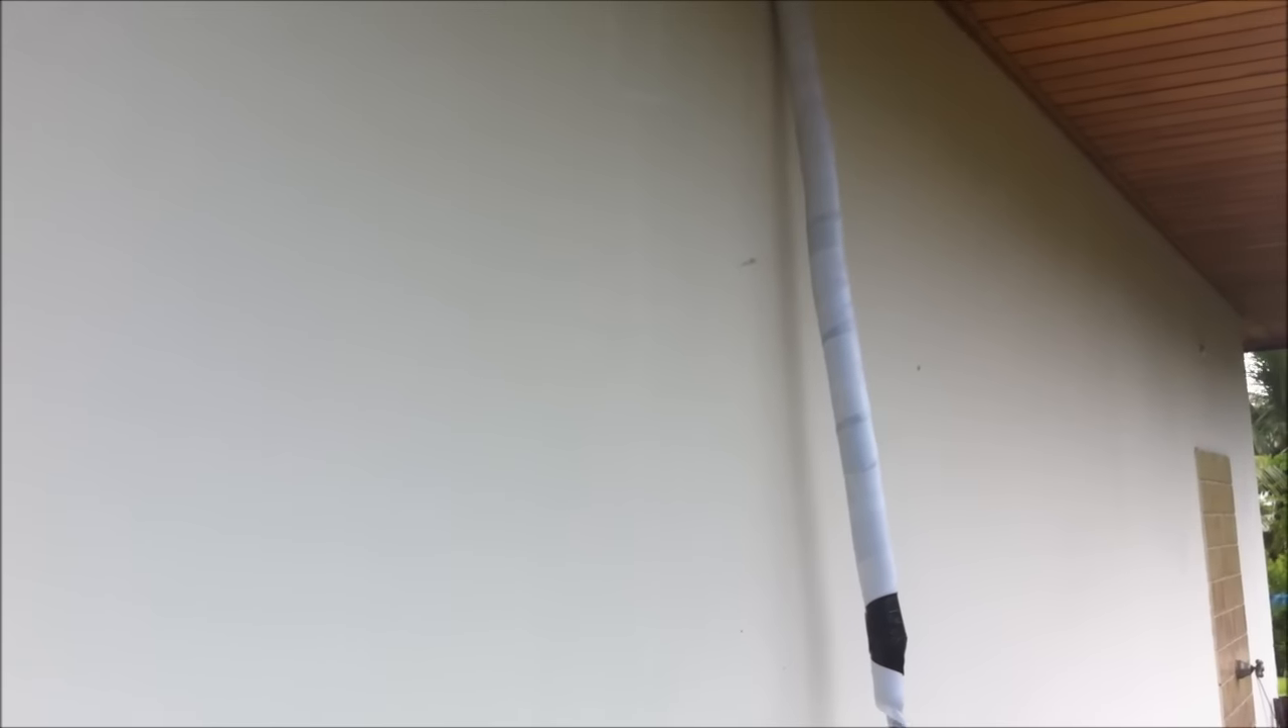Aí aqui fora, já deixei o tubo, aí depois é só colocar o condensador aqui.